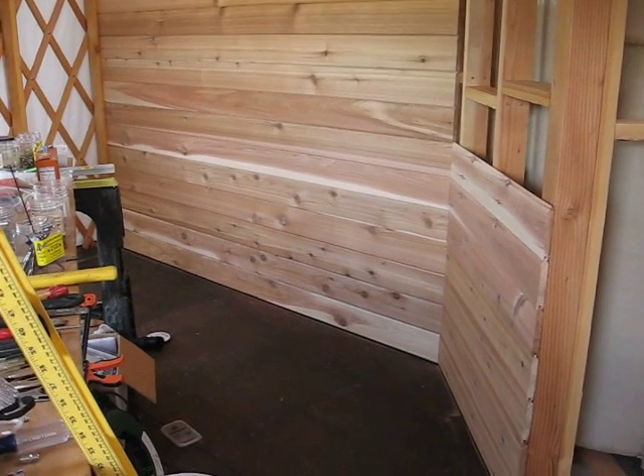I recently installed the tongue and groove cedar. A little more to do on that.